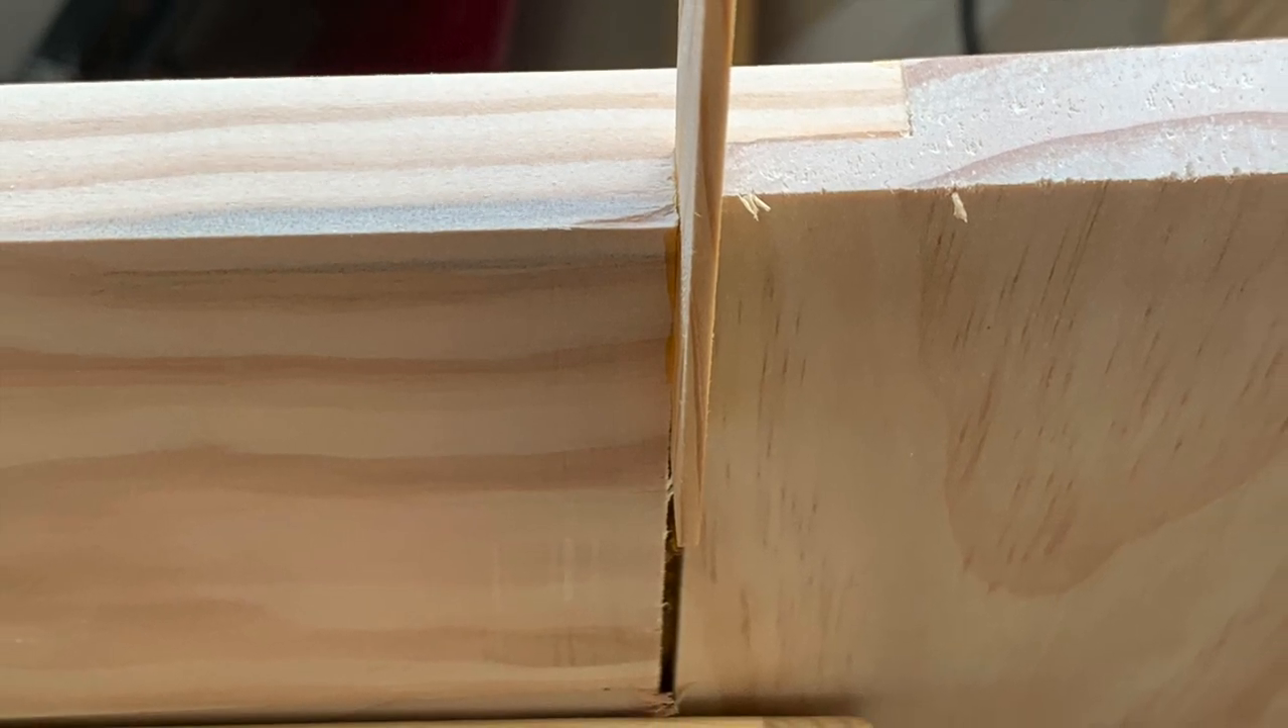One last thing that was bugging me was the slight gaps on the underside of the half lap joints for the breadboard ends.